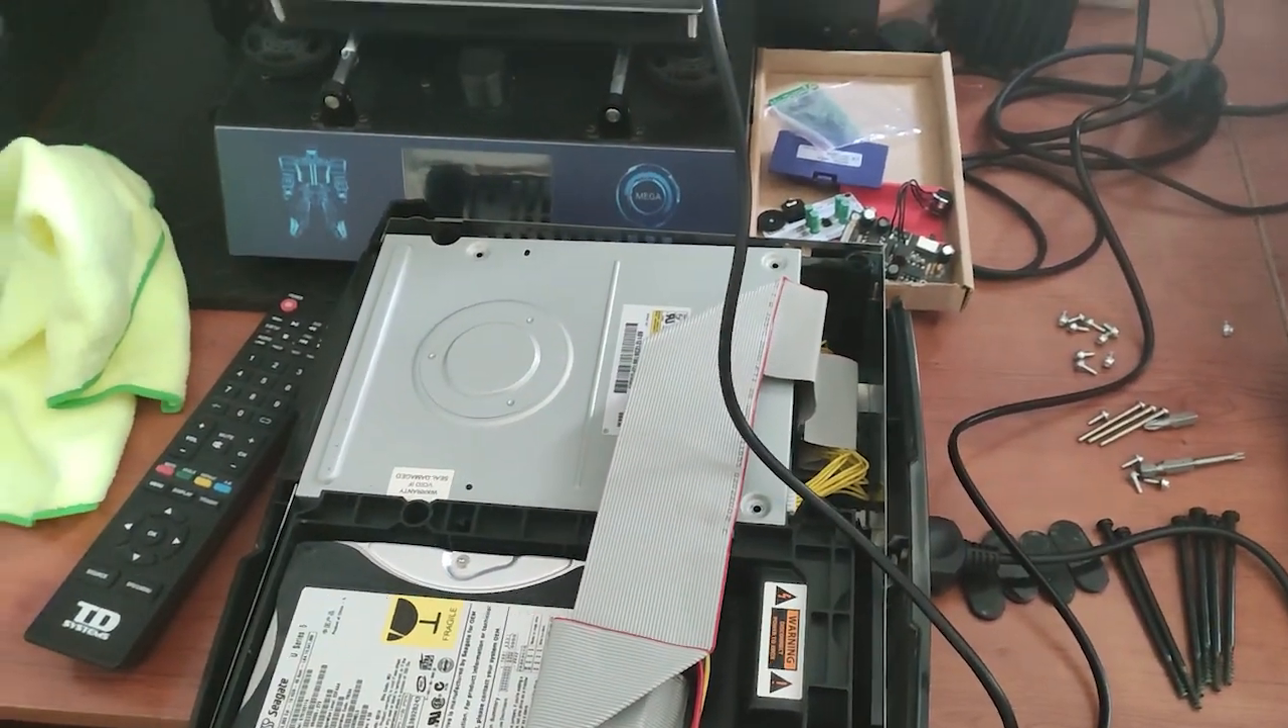Ya tengo aquí todo puesto de manera provisional, tengo todos los tornillos de la consola por ahí tirados.